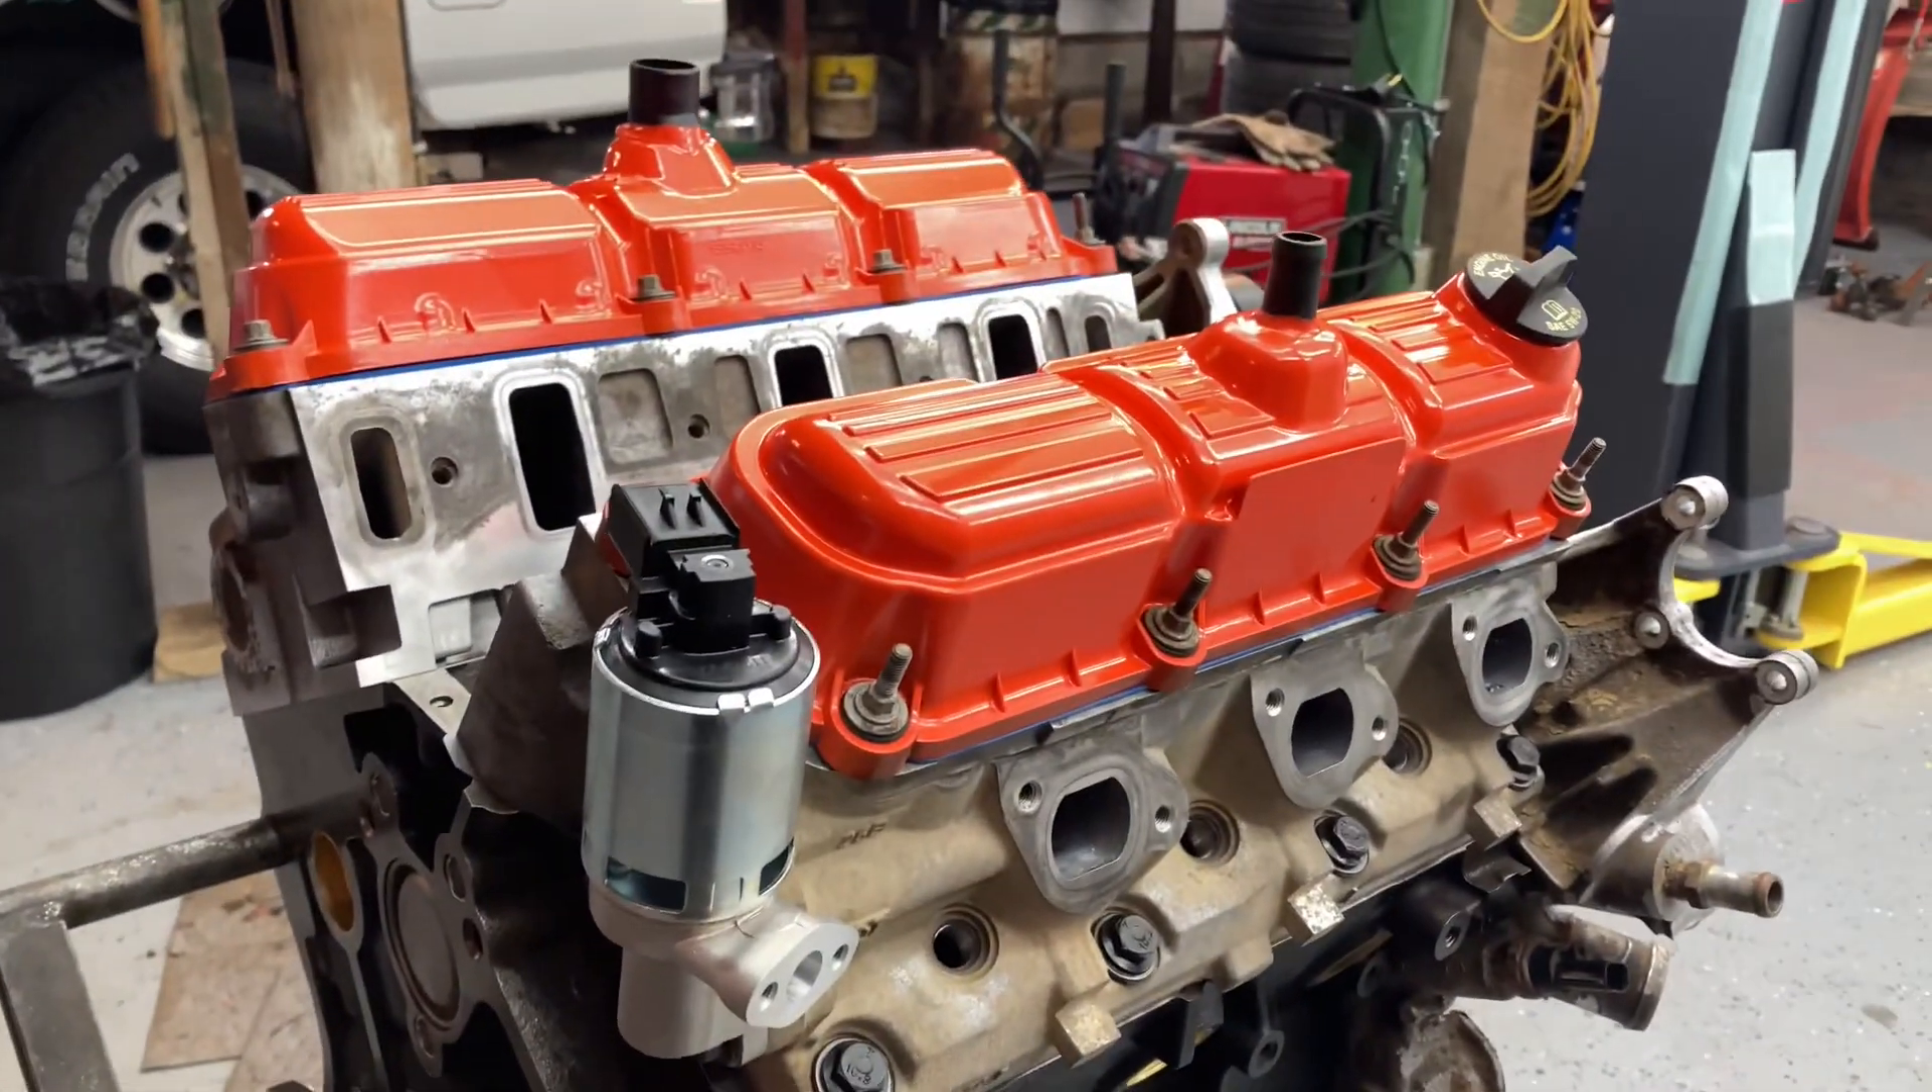So, I just put the valve covers on, tightened the bolts, got the bolts in, and messed with all that stuff, boring stuff.